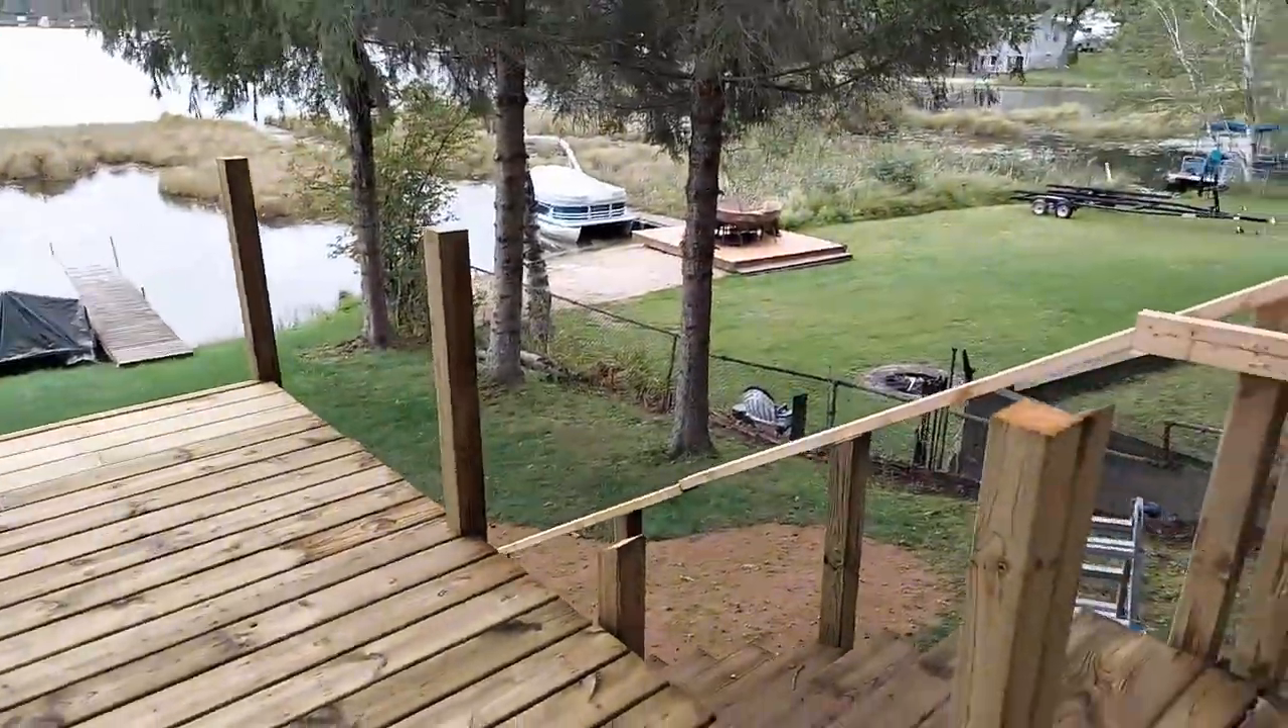I've got all my railing posts installed.